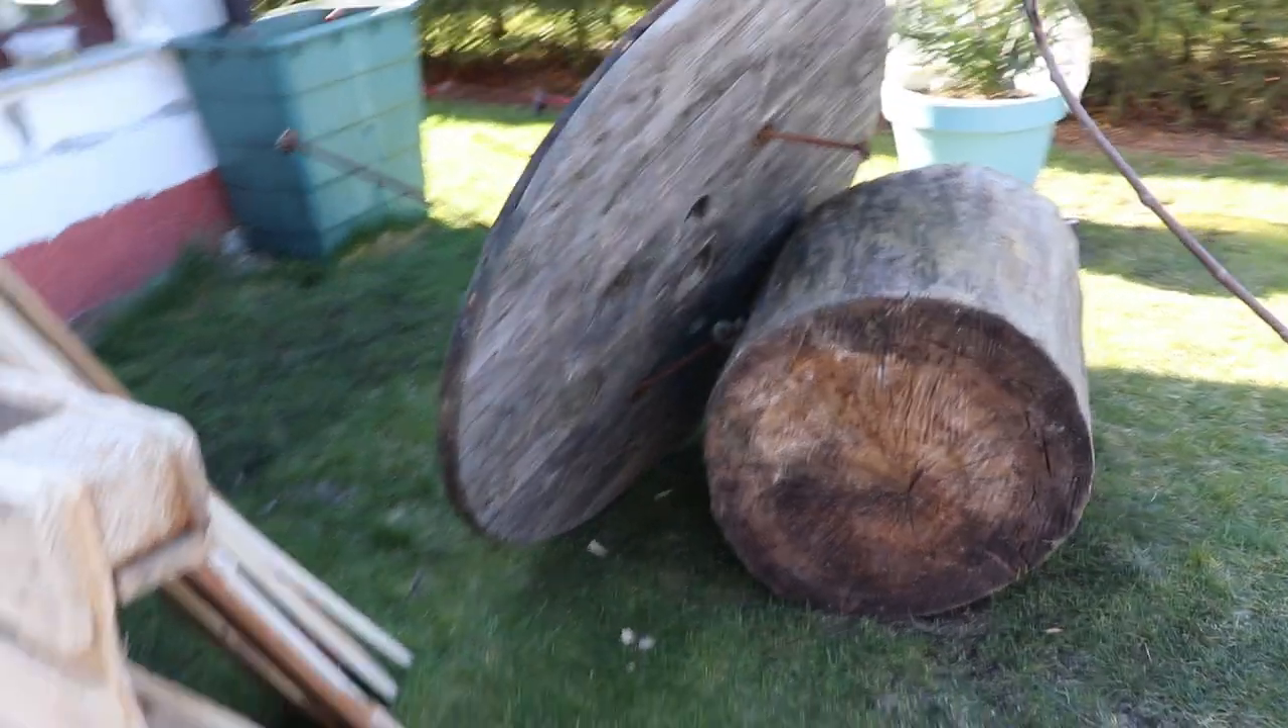Und der Tisch muss noch zusammengeschraubt werden.